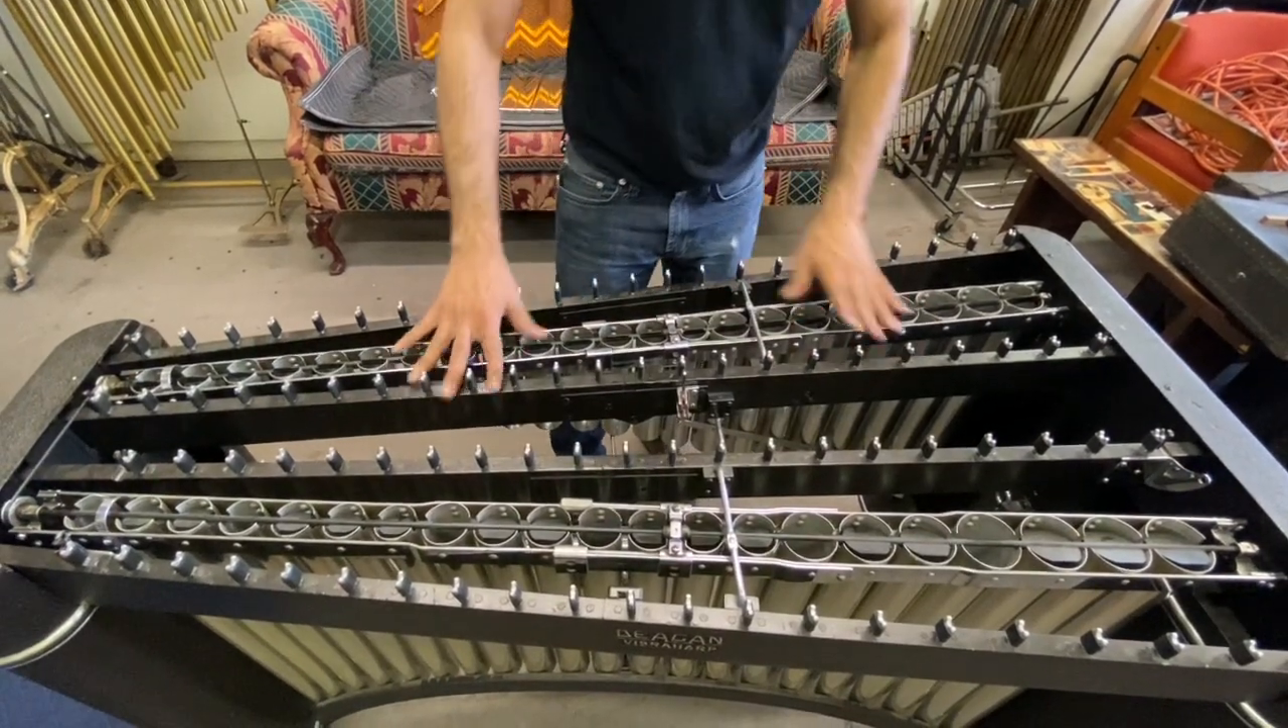So, now you have the whole frame ready to go assembled.